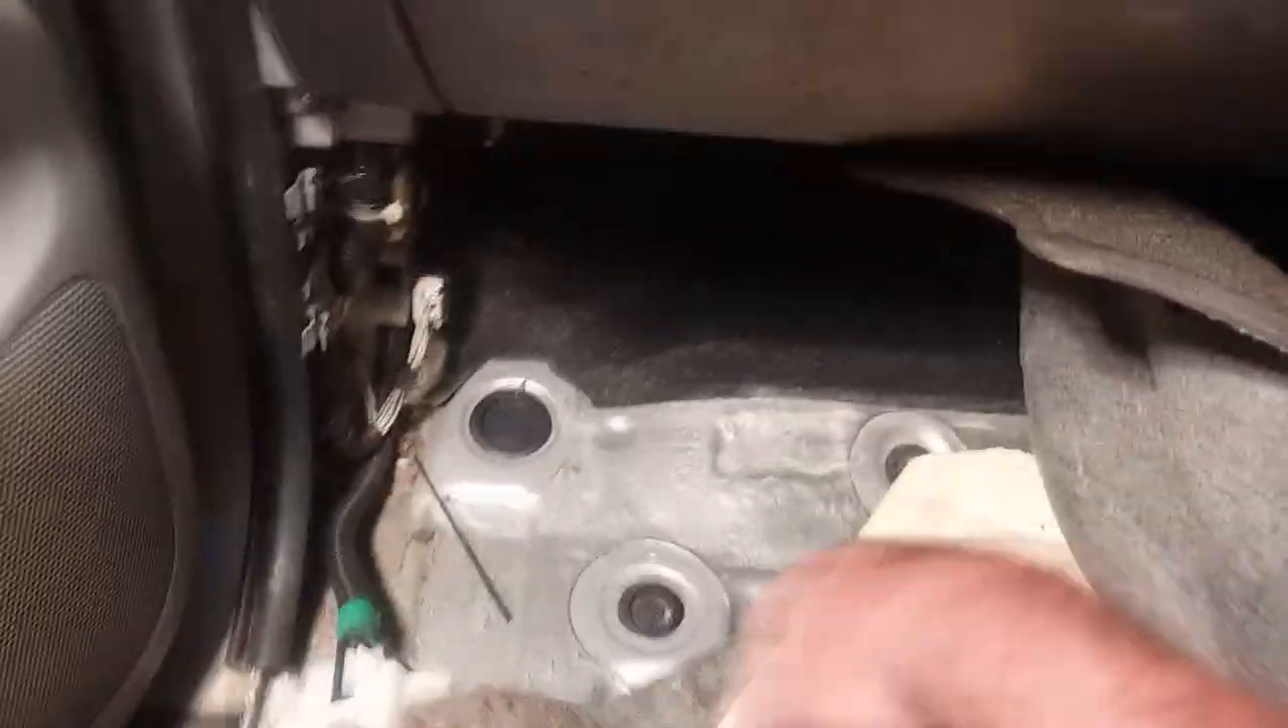Okay, I got the carpet peeled back here inside.